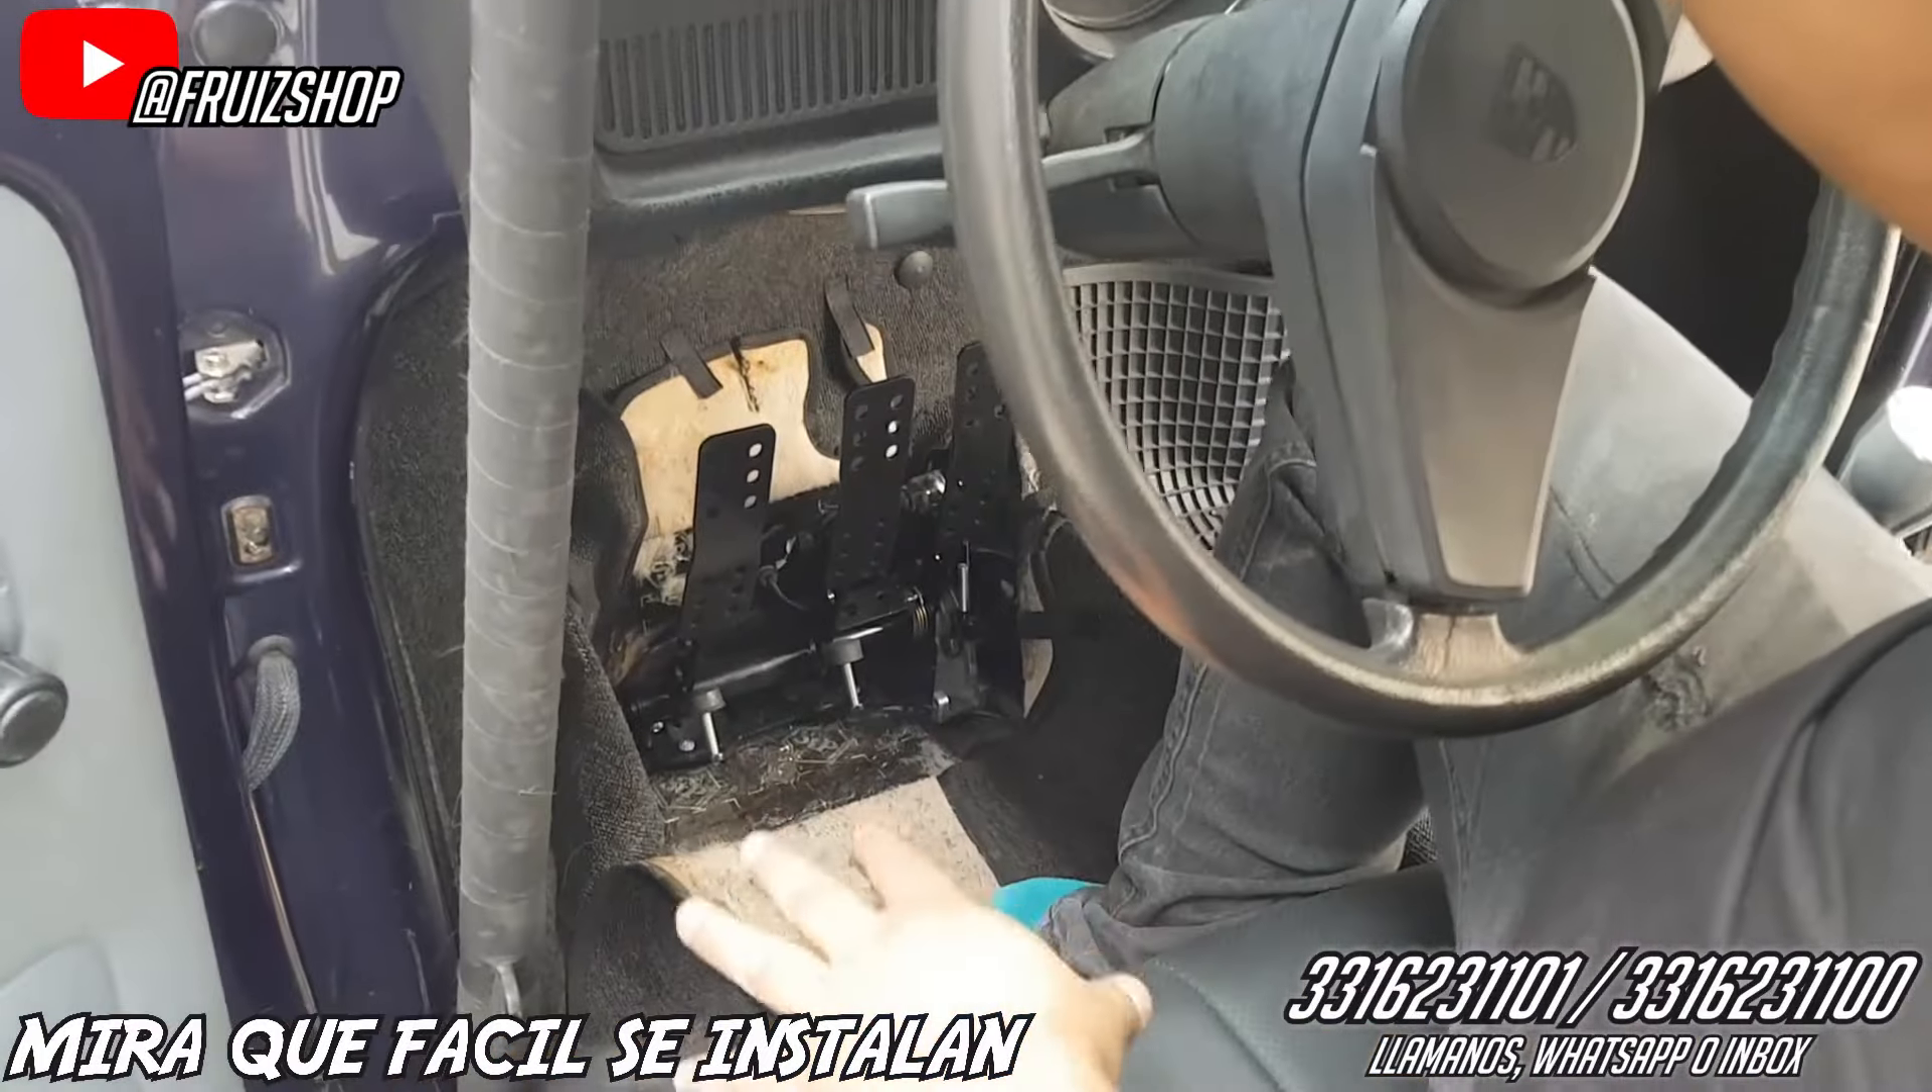Ya terminamos de instalar Los pedales al 100 % Únicamente nos faltan Los detalles estéticos.